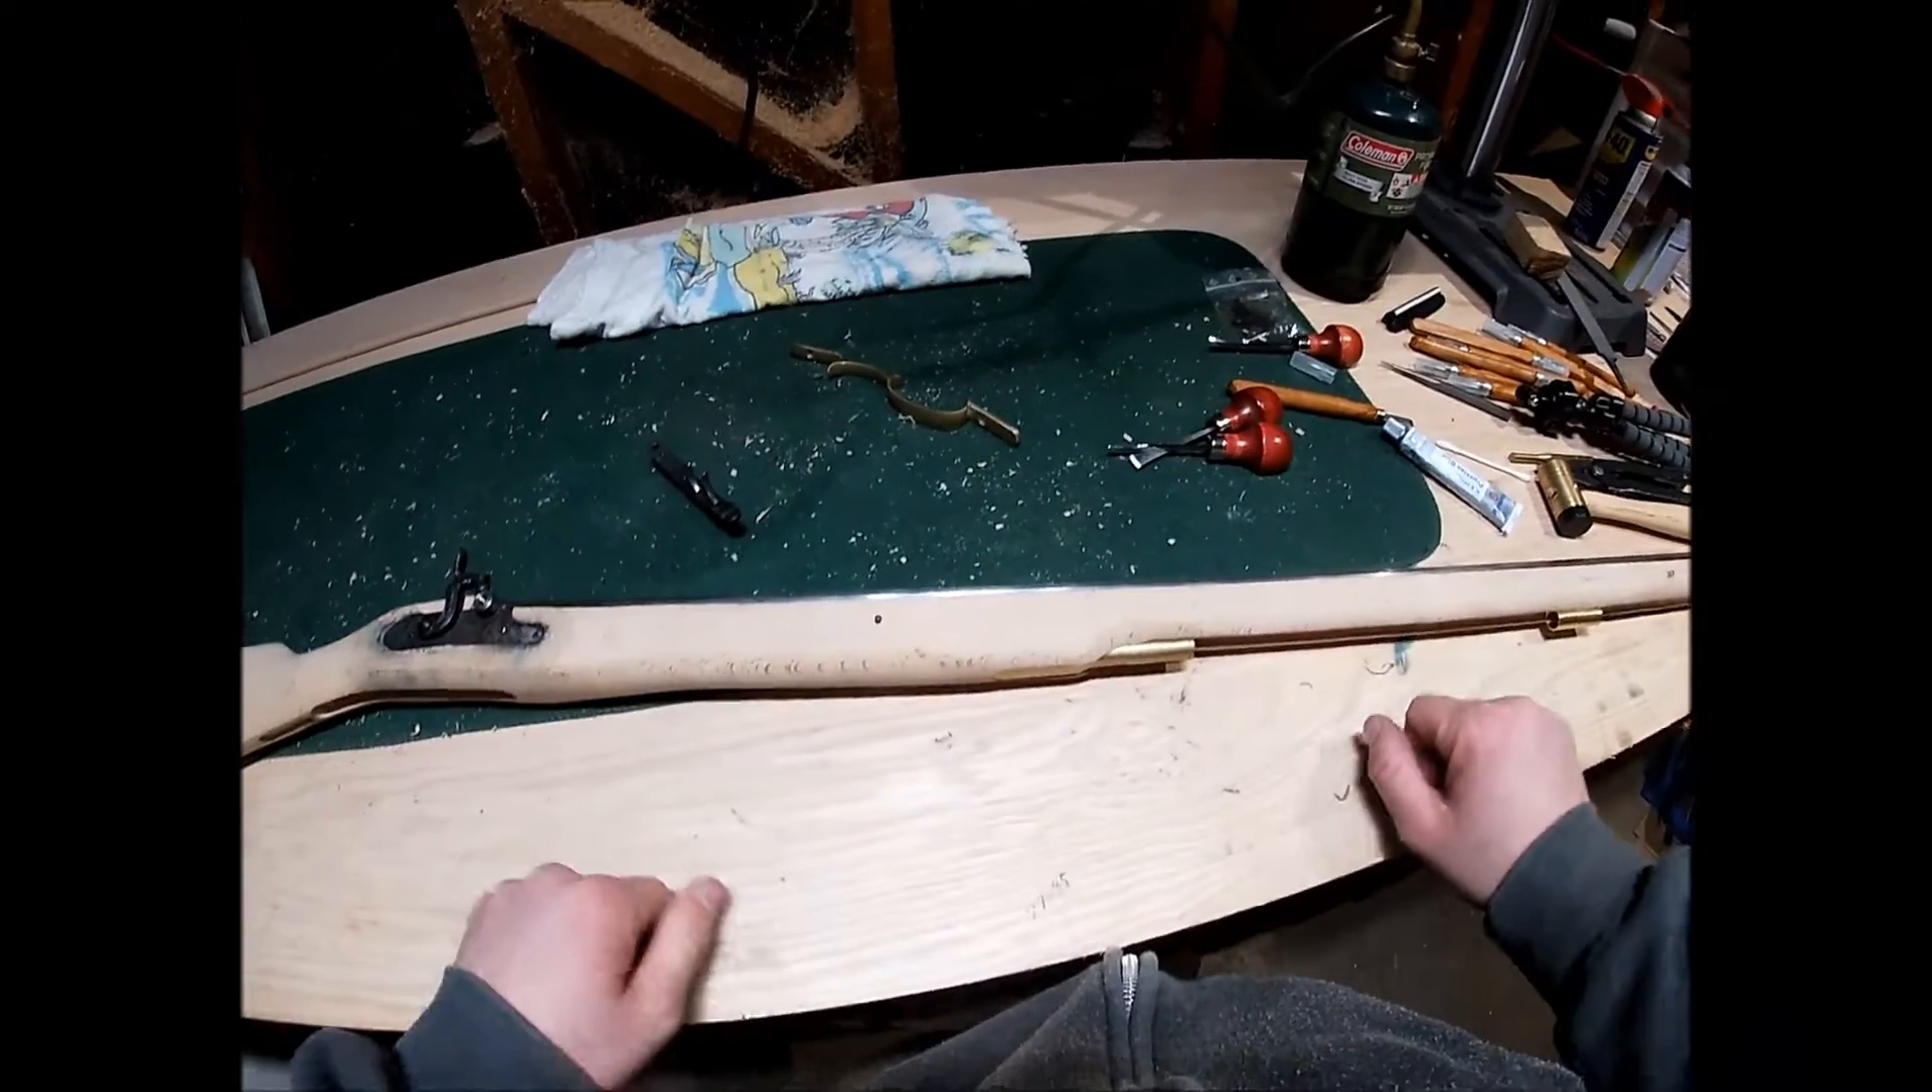Got the barrel fitted down into the in the stock and everything.